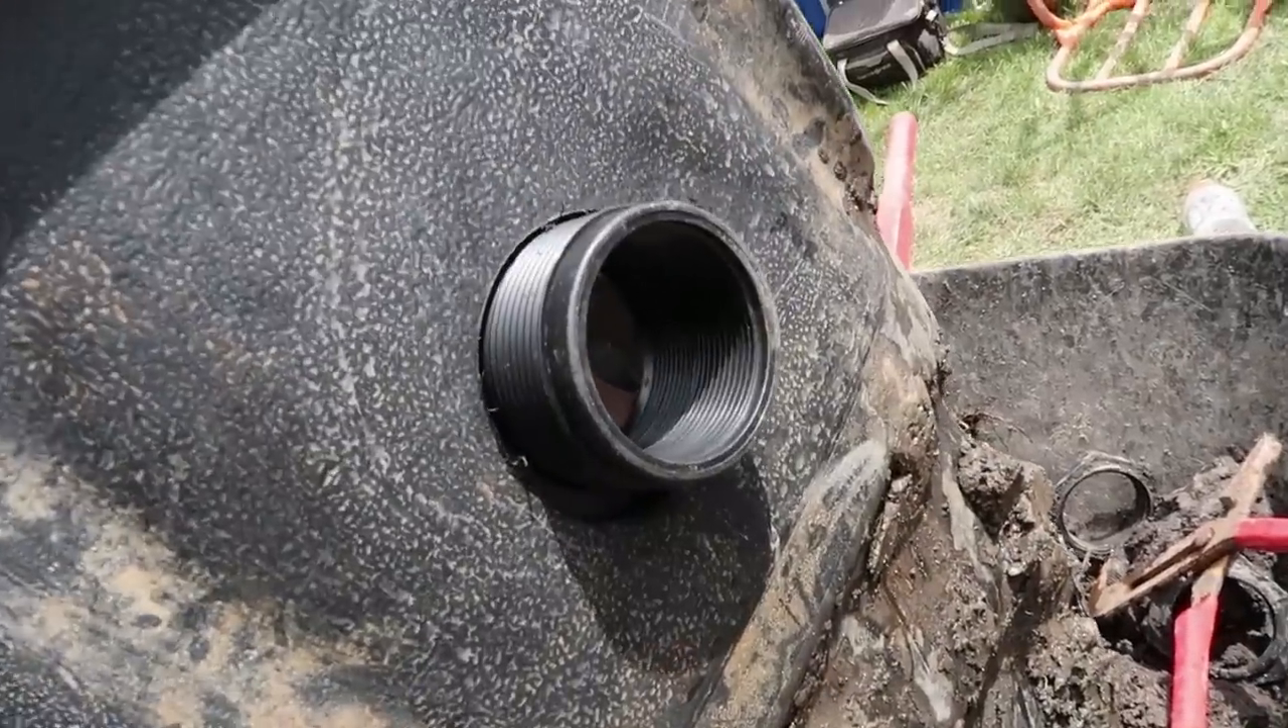As you can see, that two inch bulkhead fits nicely through there.